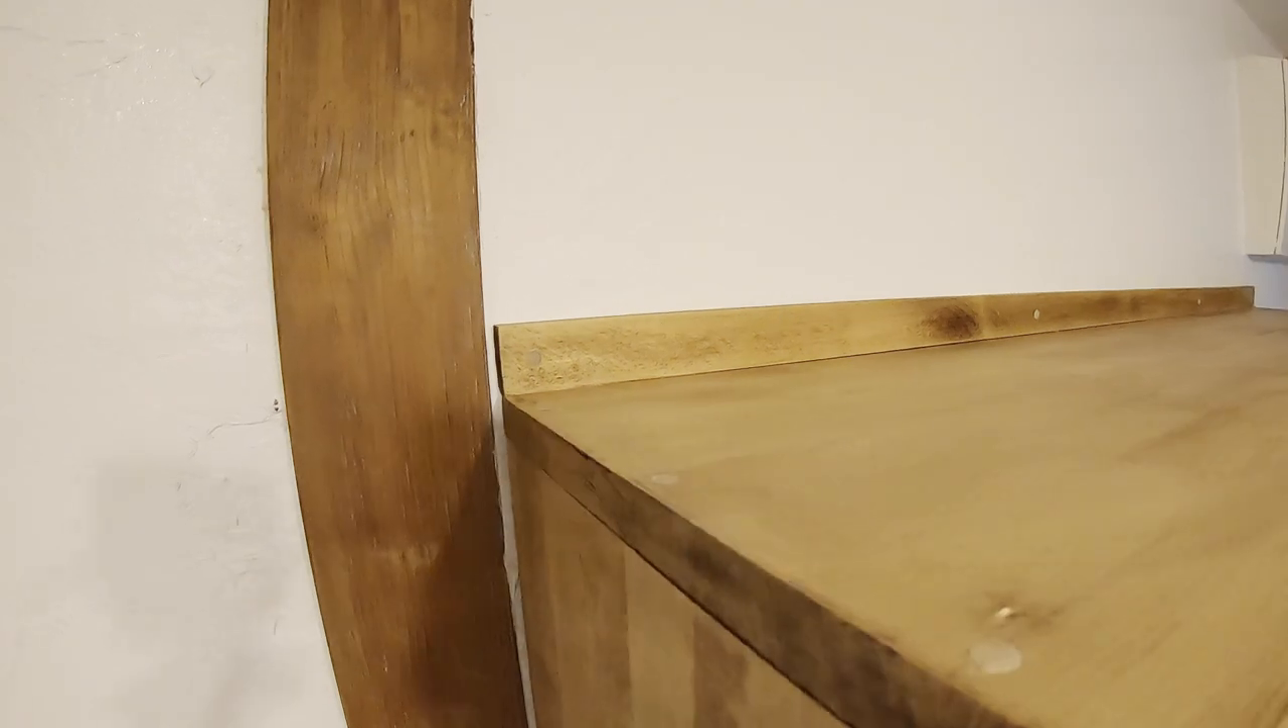Nous avons fixé une petite barre en bois au-dessus du meuble.